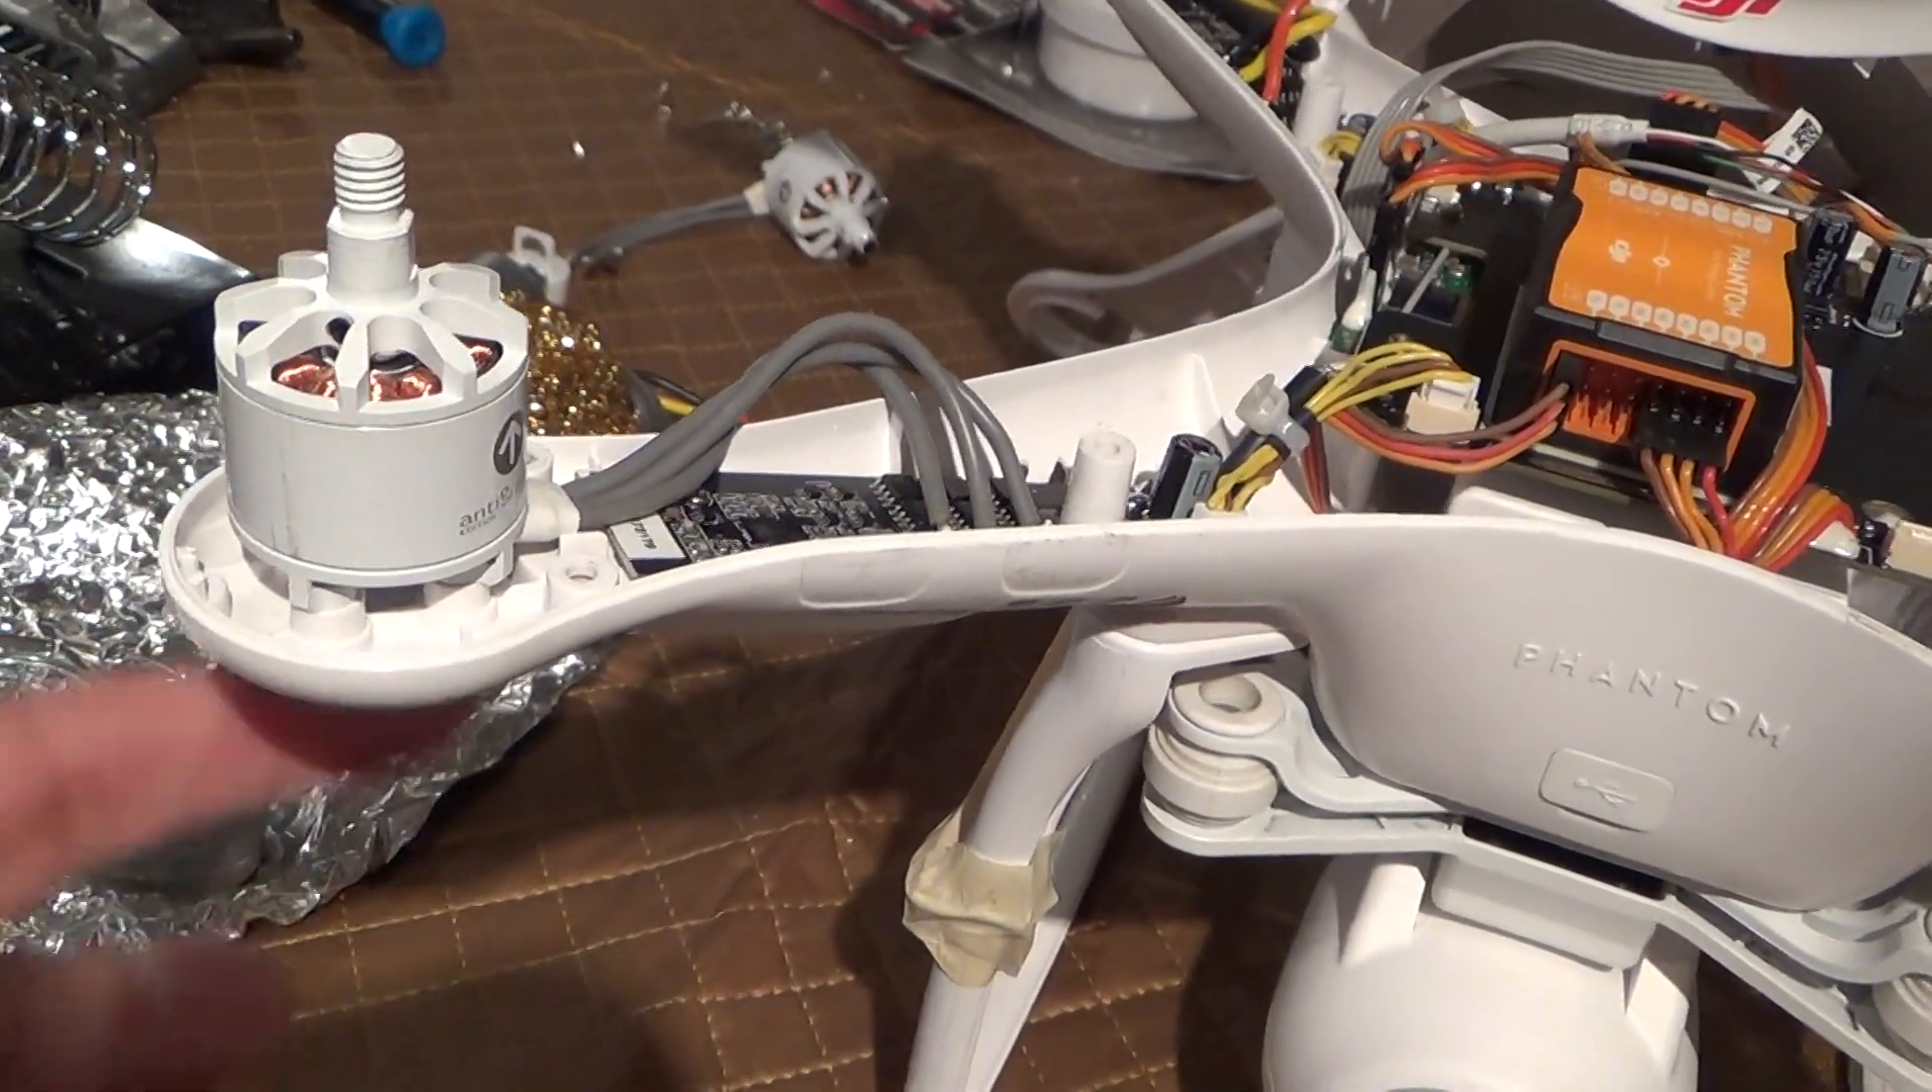This is a completed installation of one of my motors.